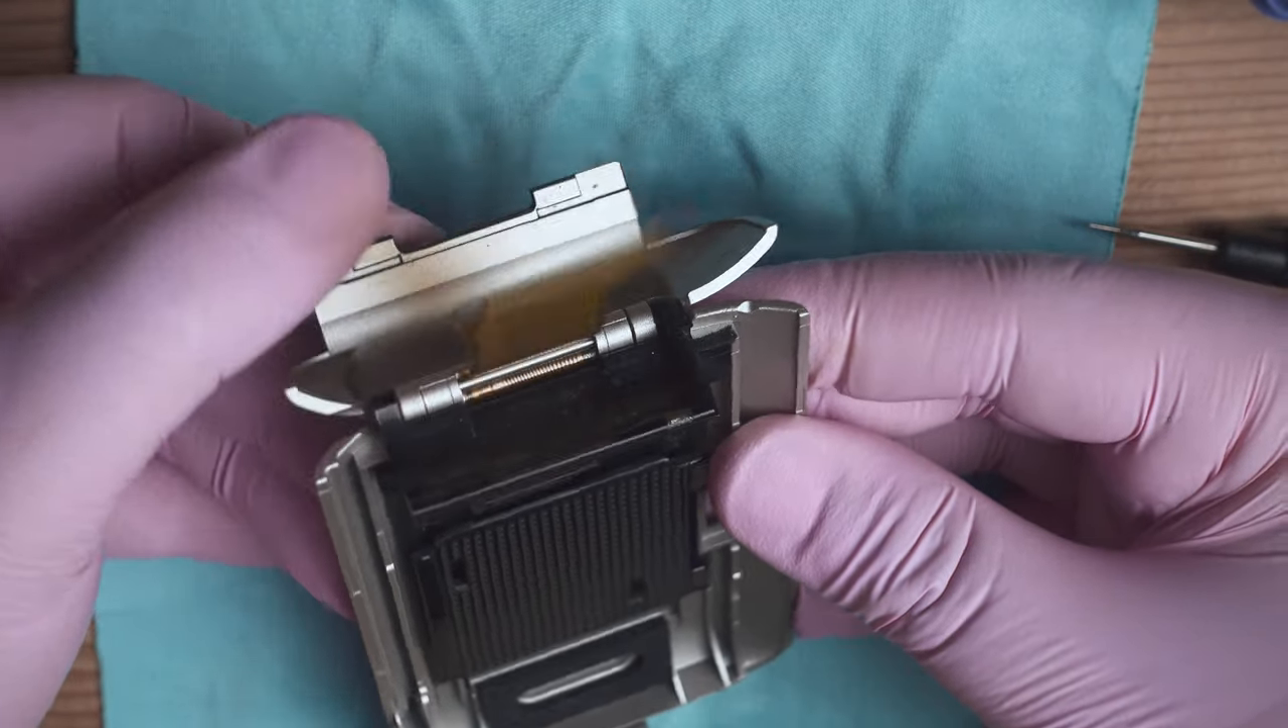Okay now the pin is perfectly in place.